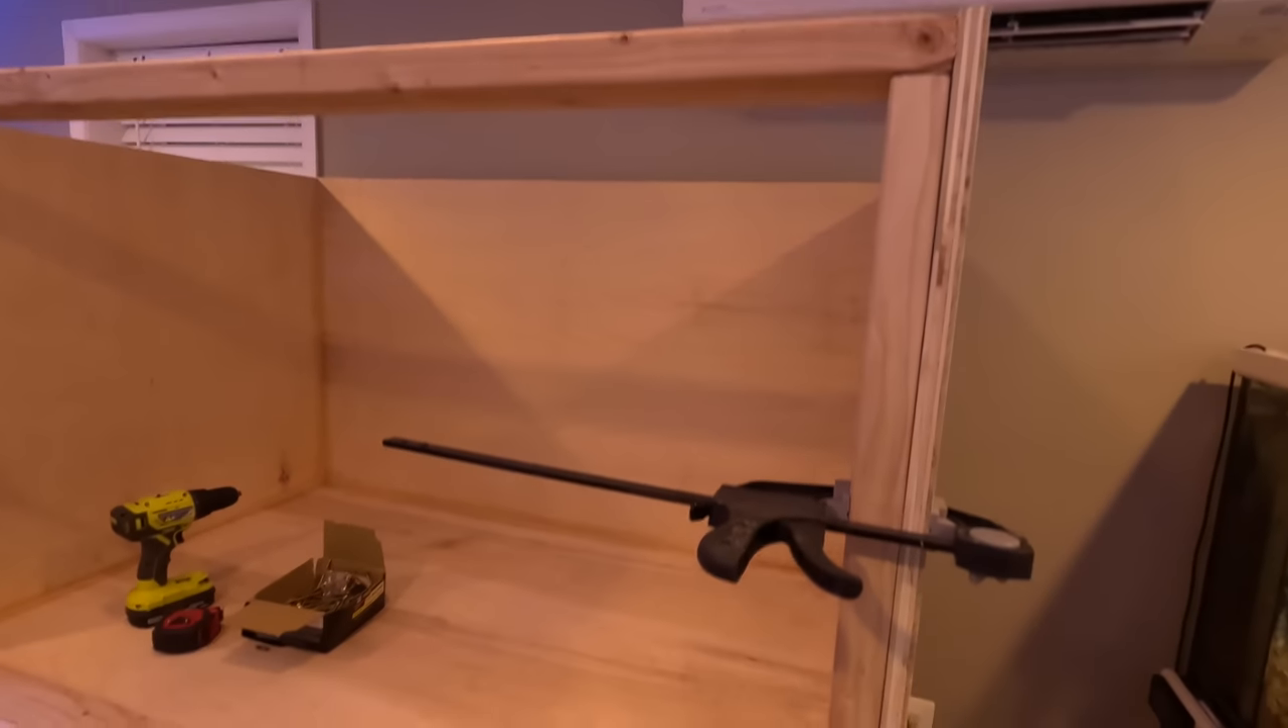So you can see we've got the very beginnings of the frame.